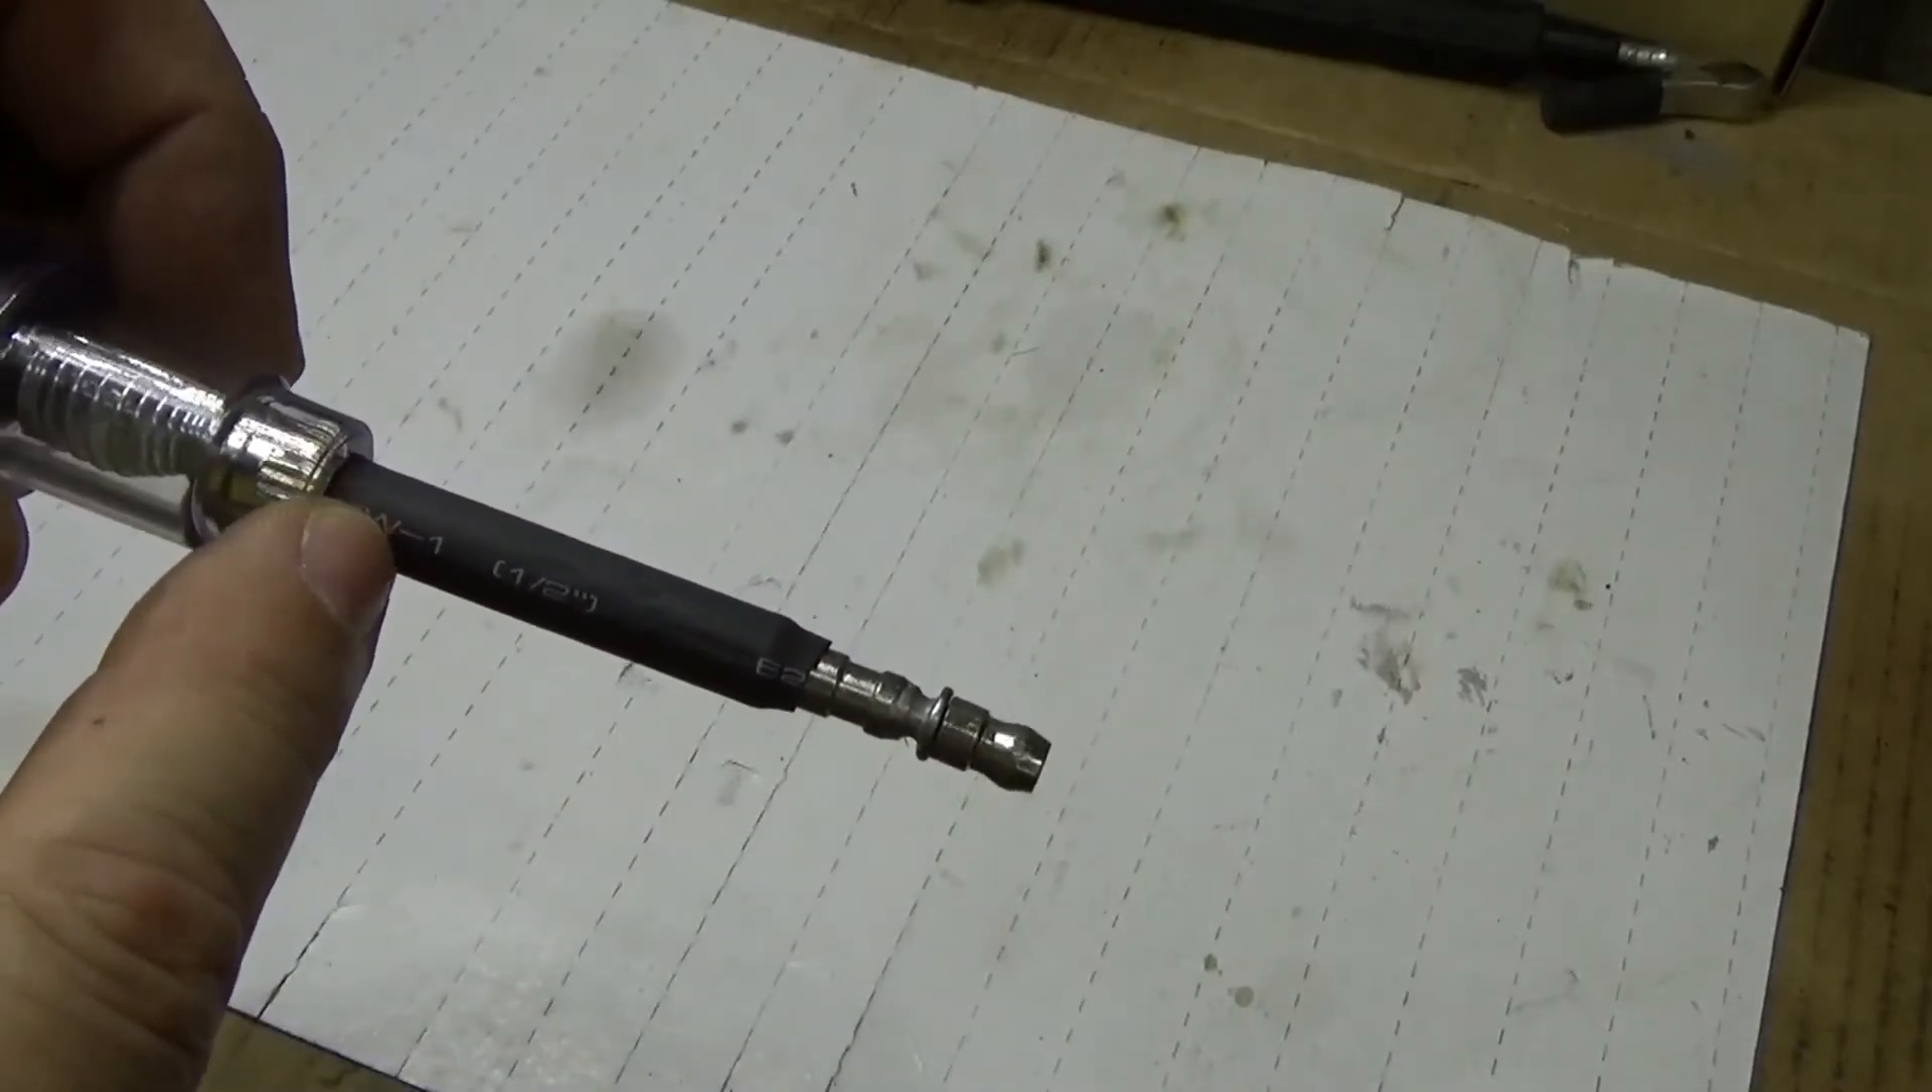Now I also added a piece of heat shrink tubing only because I don't like this long metal shaft that's there.